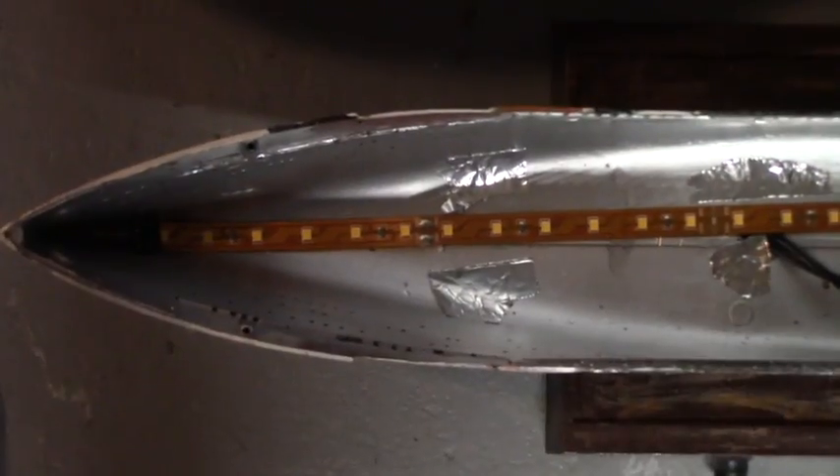There's the finished installed LED lighting.